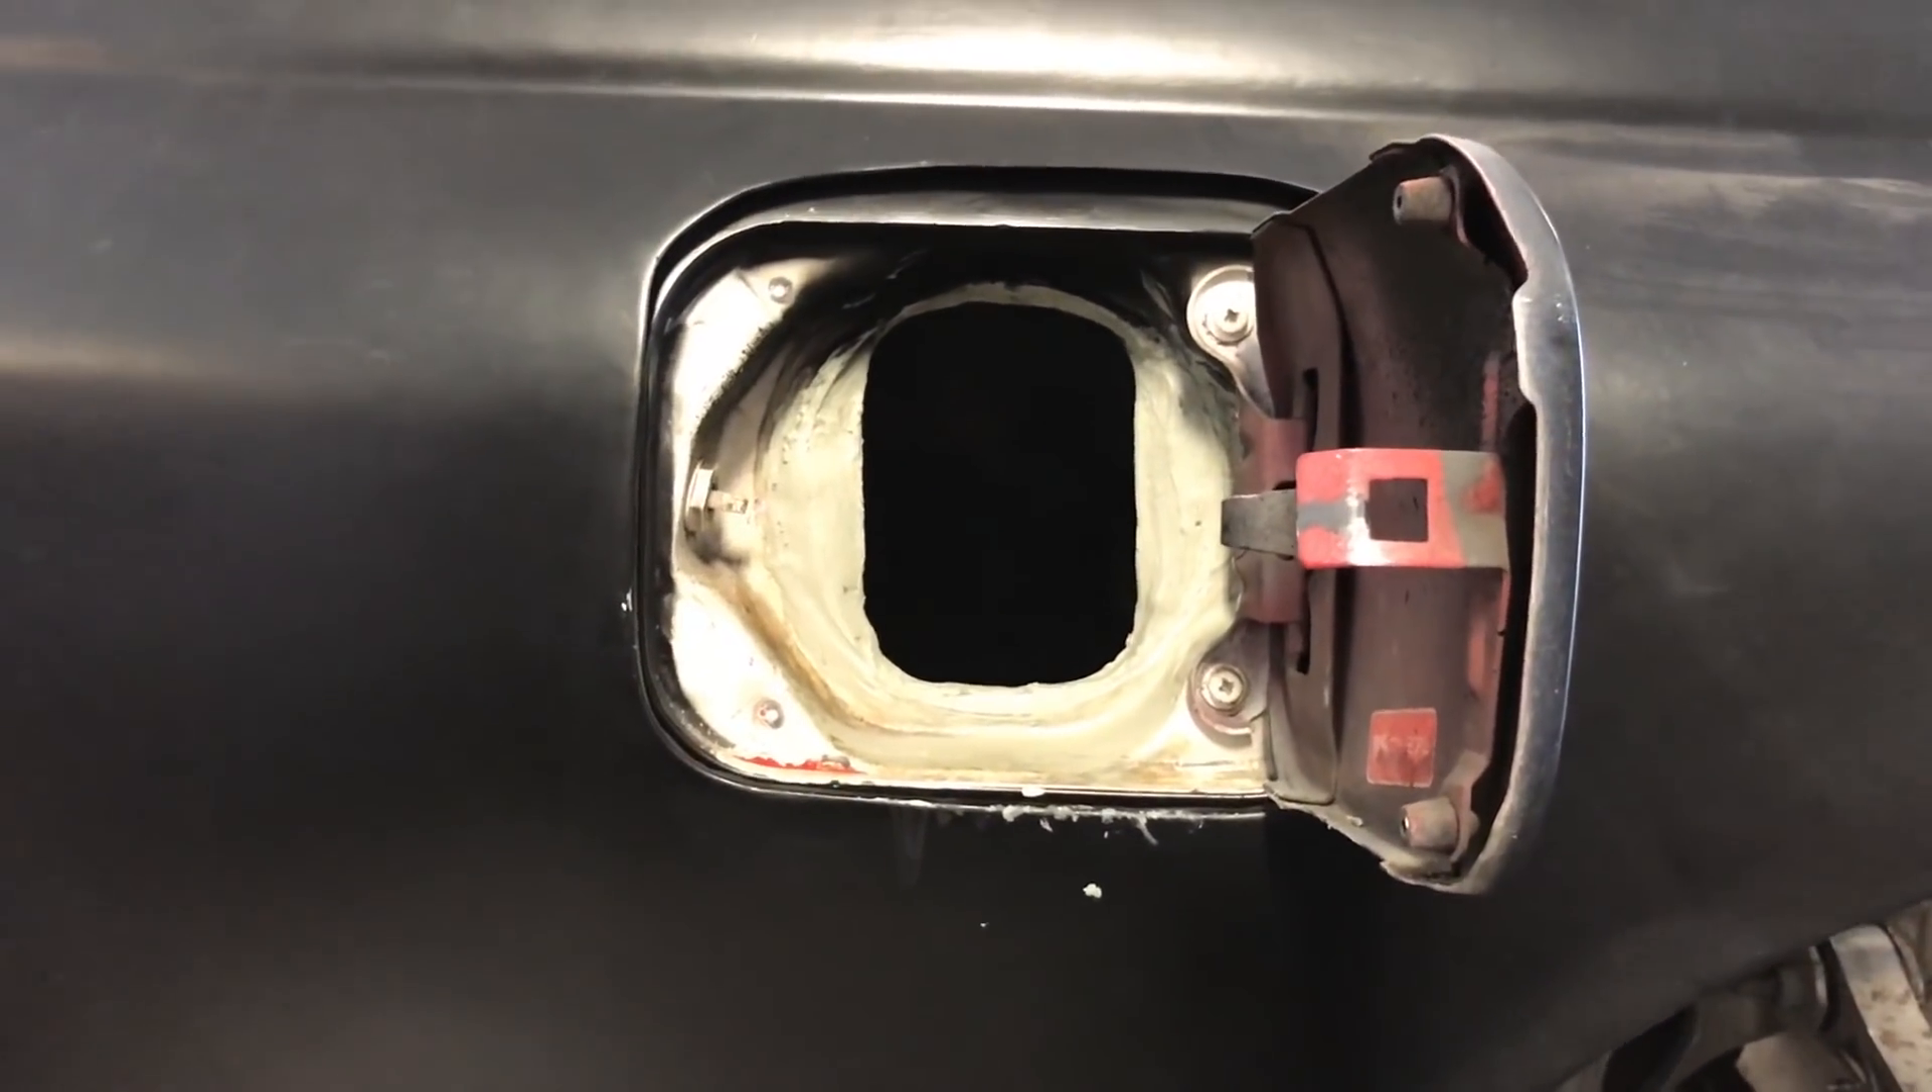The plate is in and I've seam sealed around it.